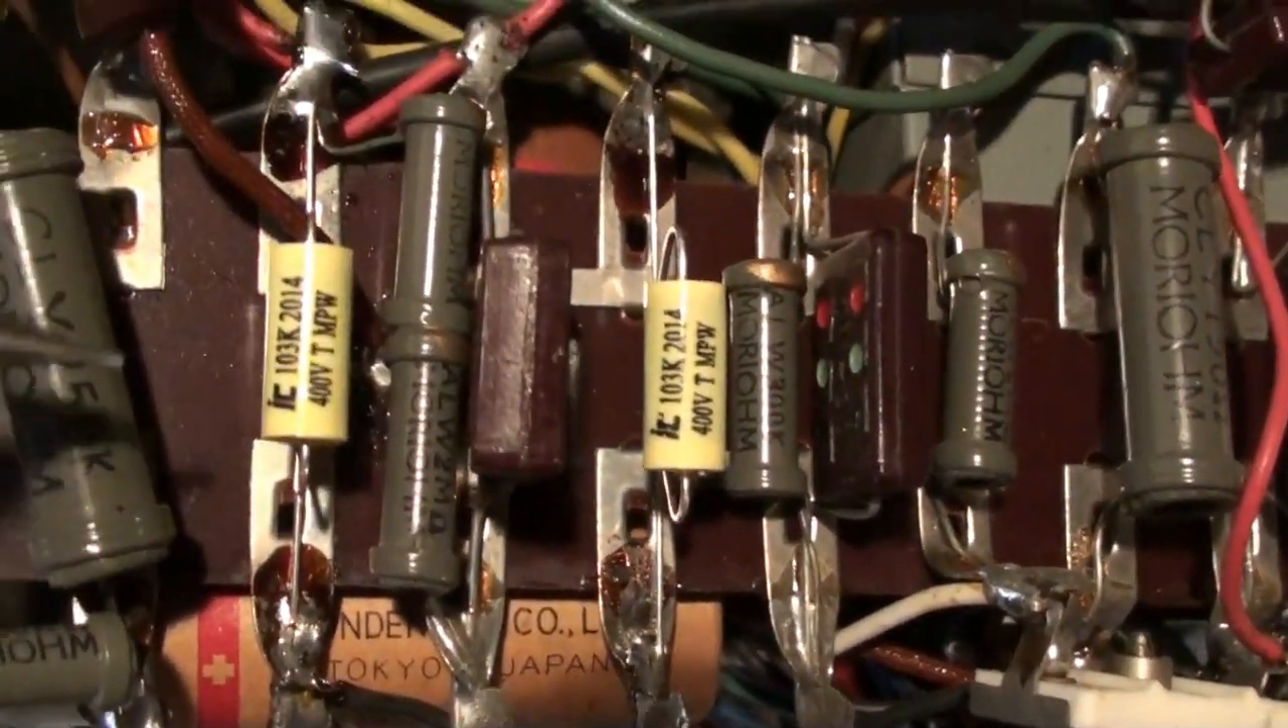So, you can see we've got the new axial units here, these yellow capacitors.